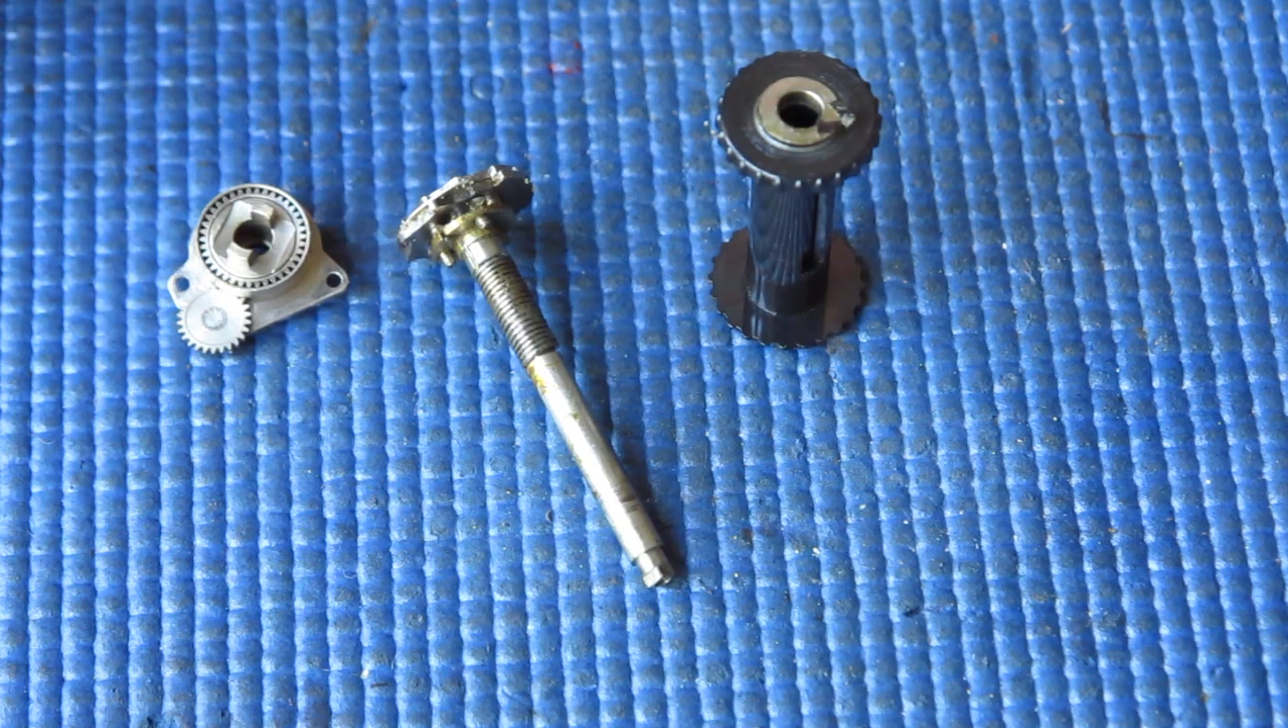Well, I've got the Film Advance shaft out of the camera.